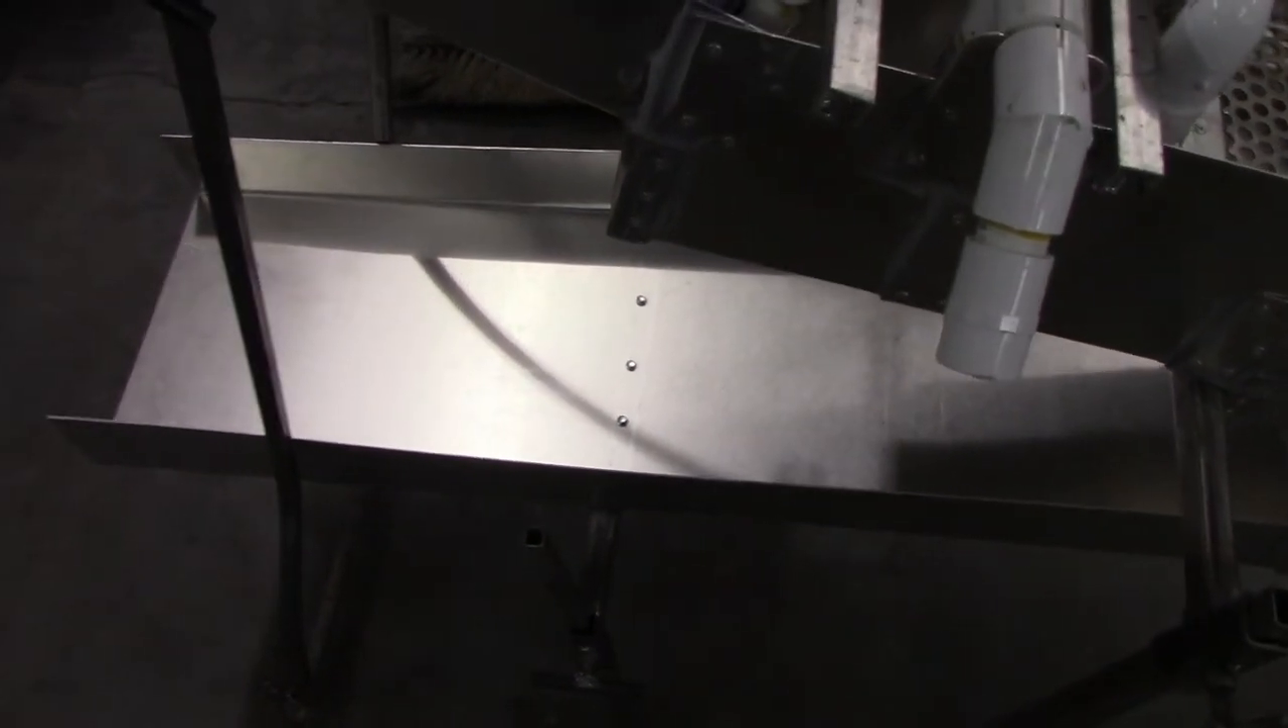So I have no mats in this yet.